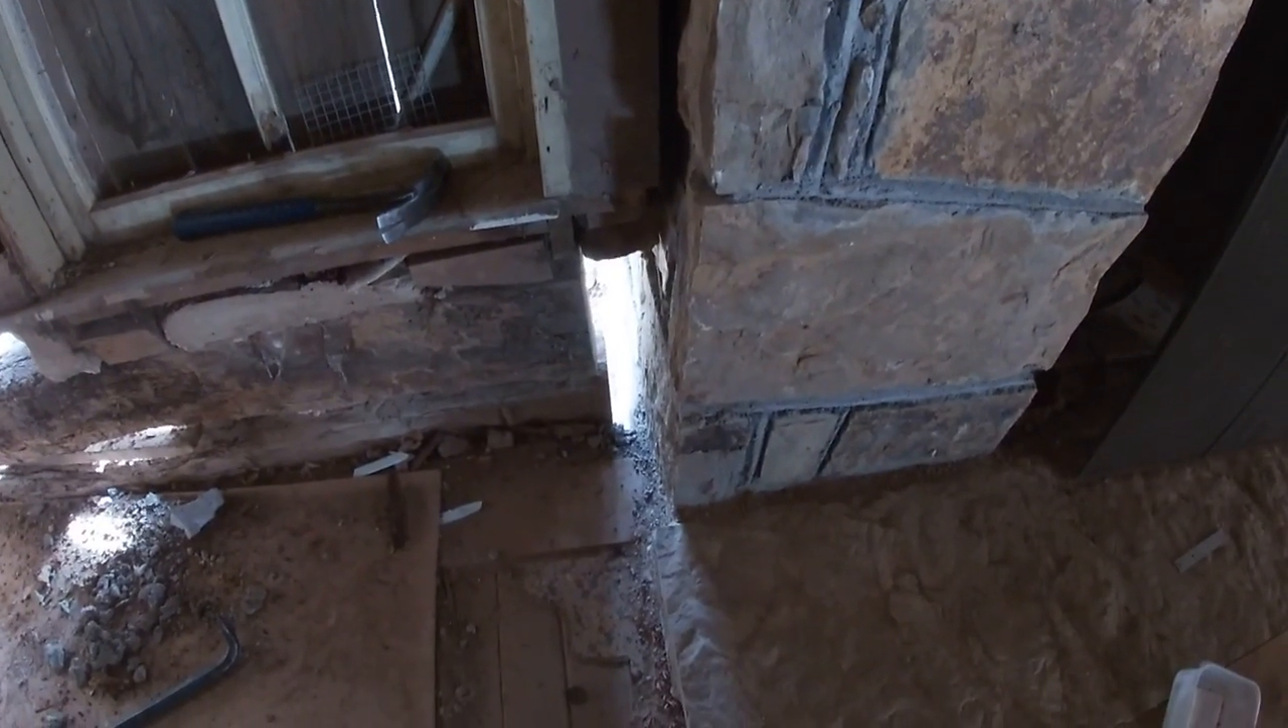They cut everything out up against the fireplace and there's not anything actually holding that up there. You can see the big gap there from the ends of the log to the fireplace.